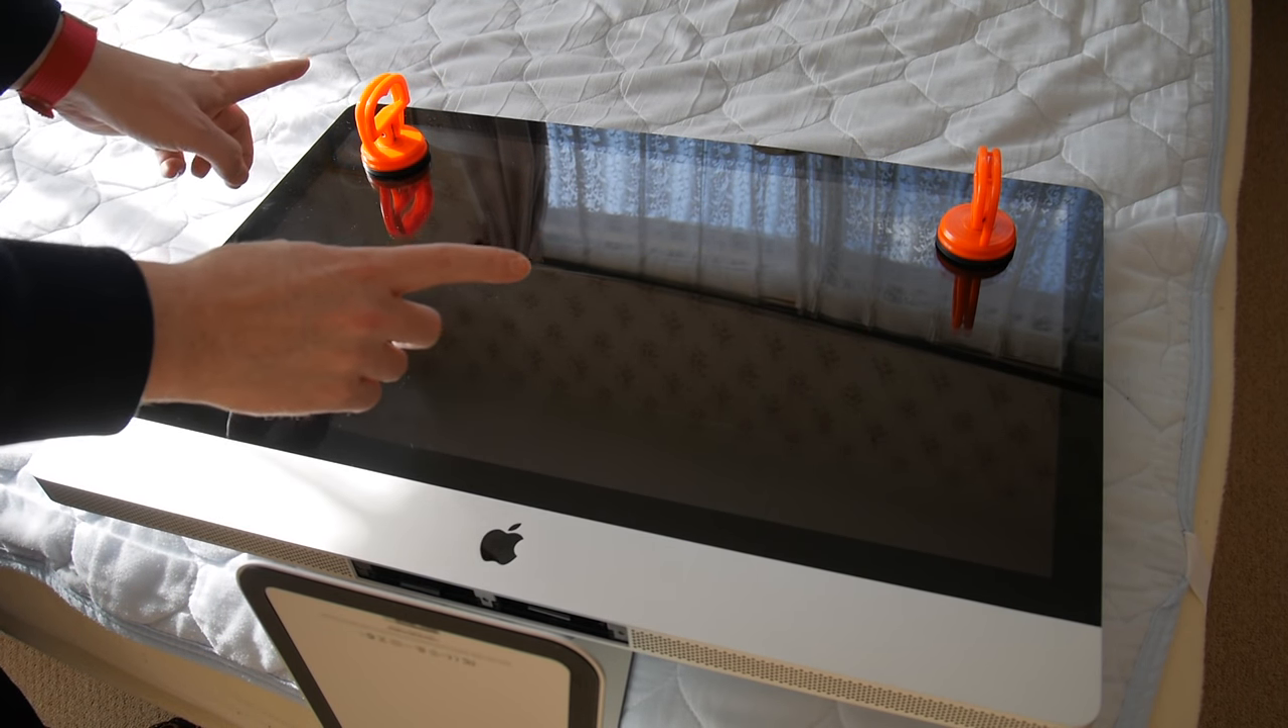So, now we're going to need to take off the glass. I've got my suction cups on there.